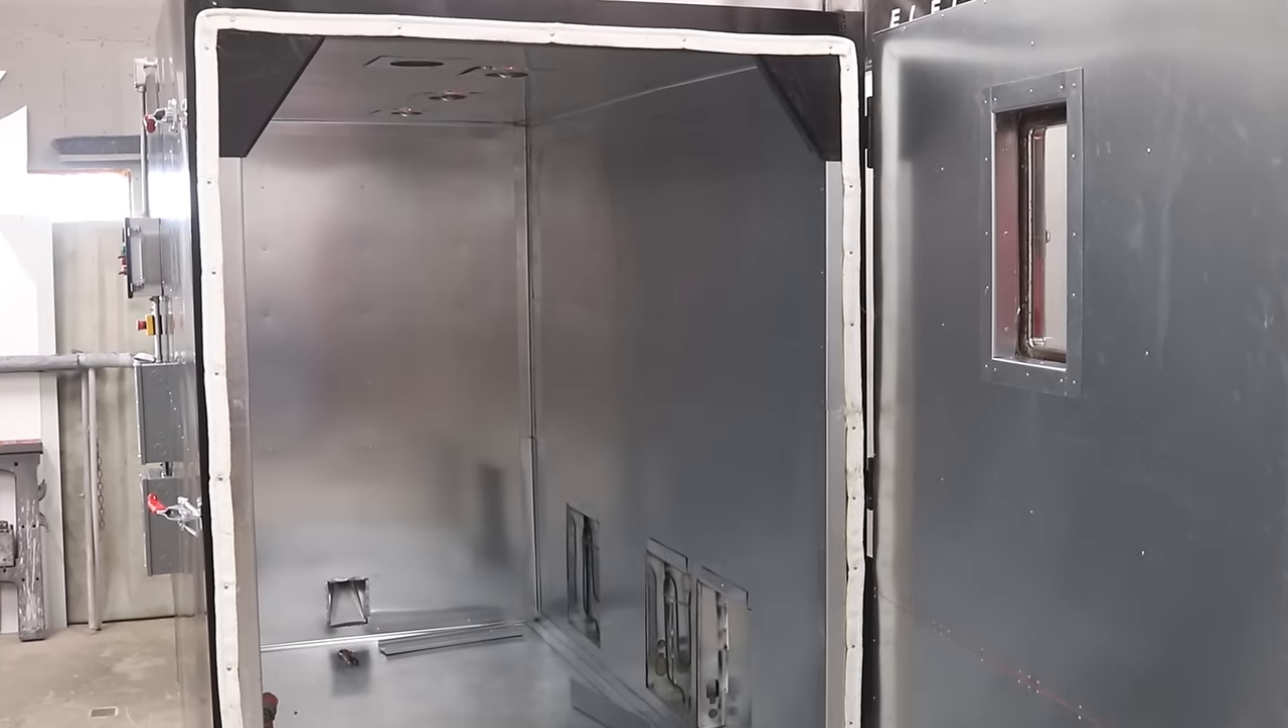And here in the front of the oven, I did install a high temperature gasket all the way around the door frame.